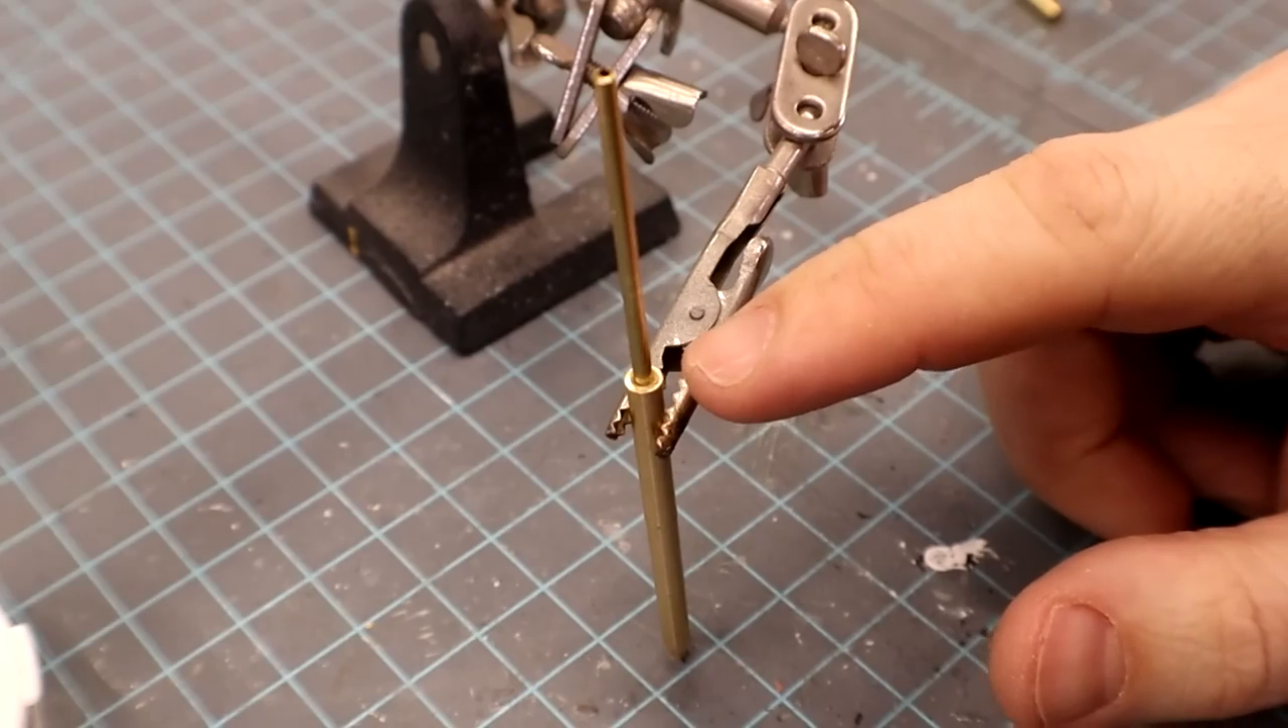Okay, I've gone ahead and slid this brass rod in.